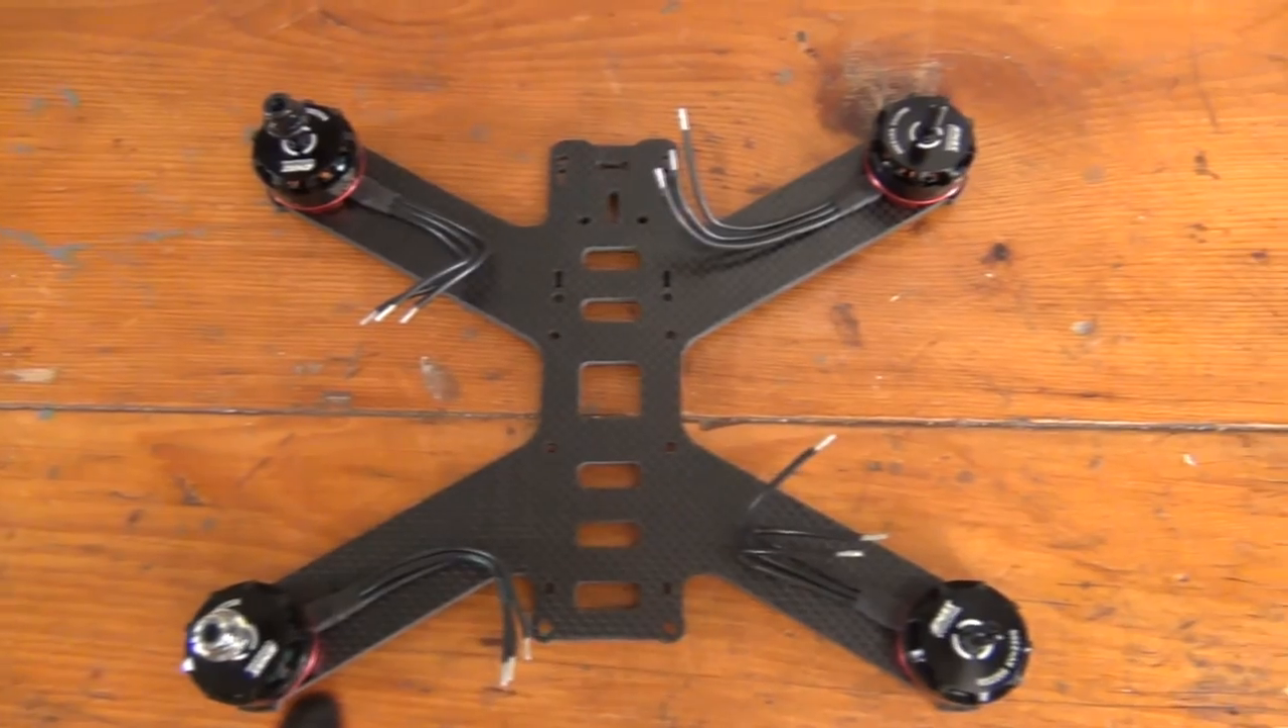After securing everything, you should have all four motors secured with the motor wires aligned along the arms of the frame.